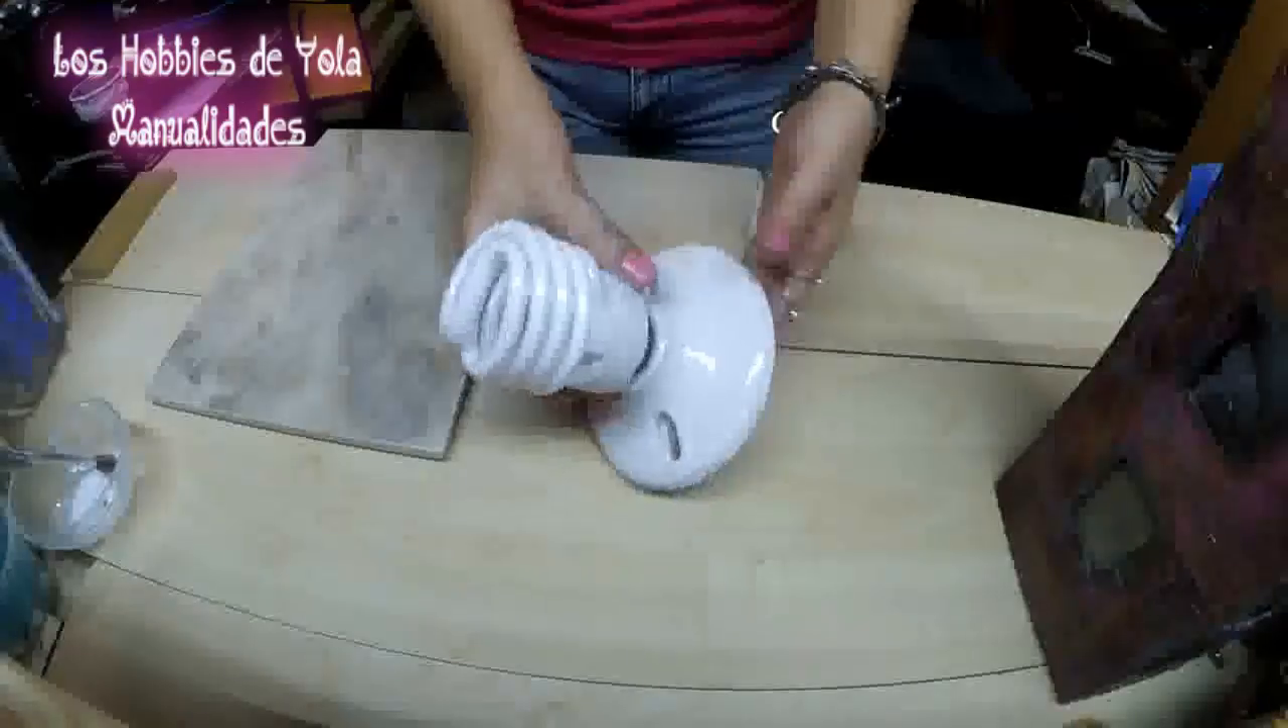Aquí ya tengo el foco también puesto en el socket.